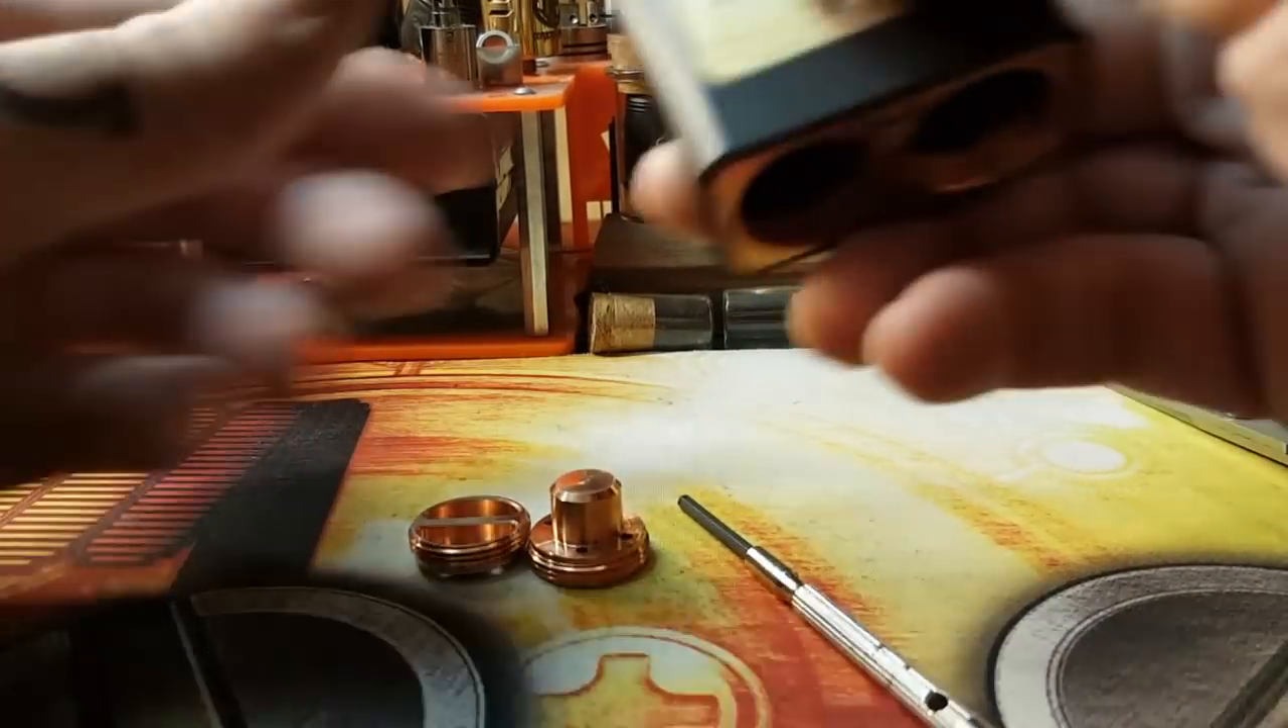All we have left is those battery plugs I'm going to leave them out for now because I'm going to show you how to put the batteries in.